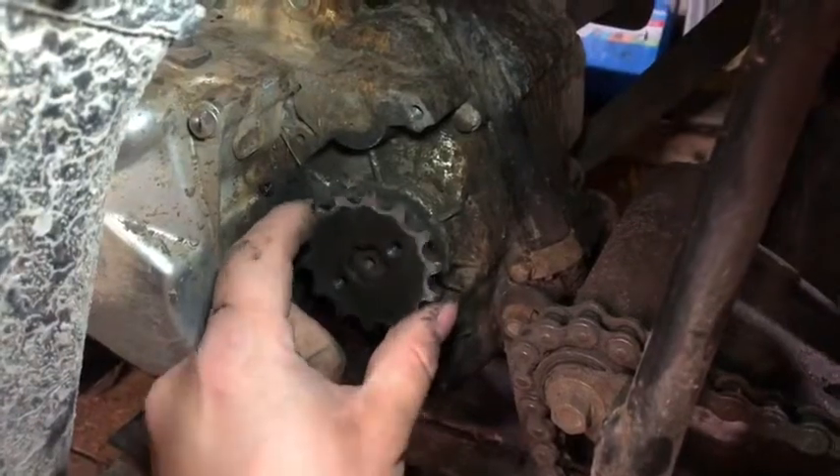We've slid our sprocket on to the main drive gear.